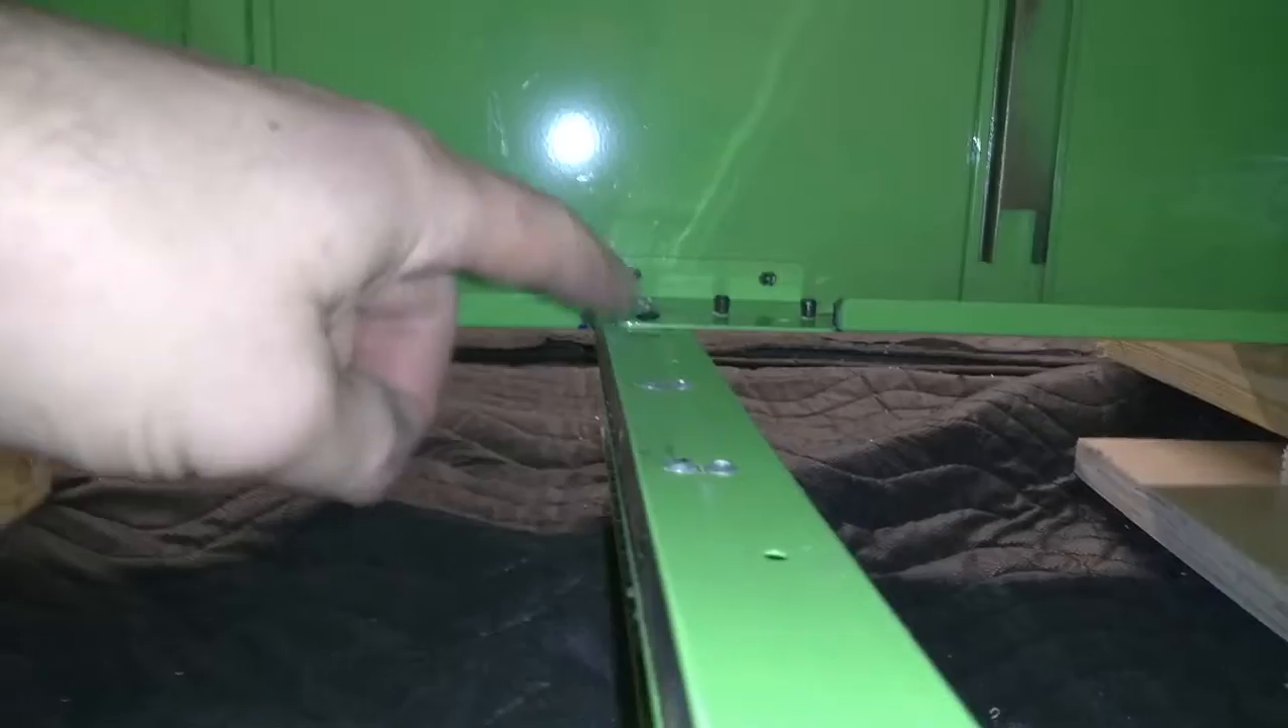All right, you can see that I have installed the bottom rail. It has been riveted on.